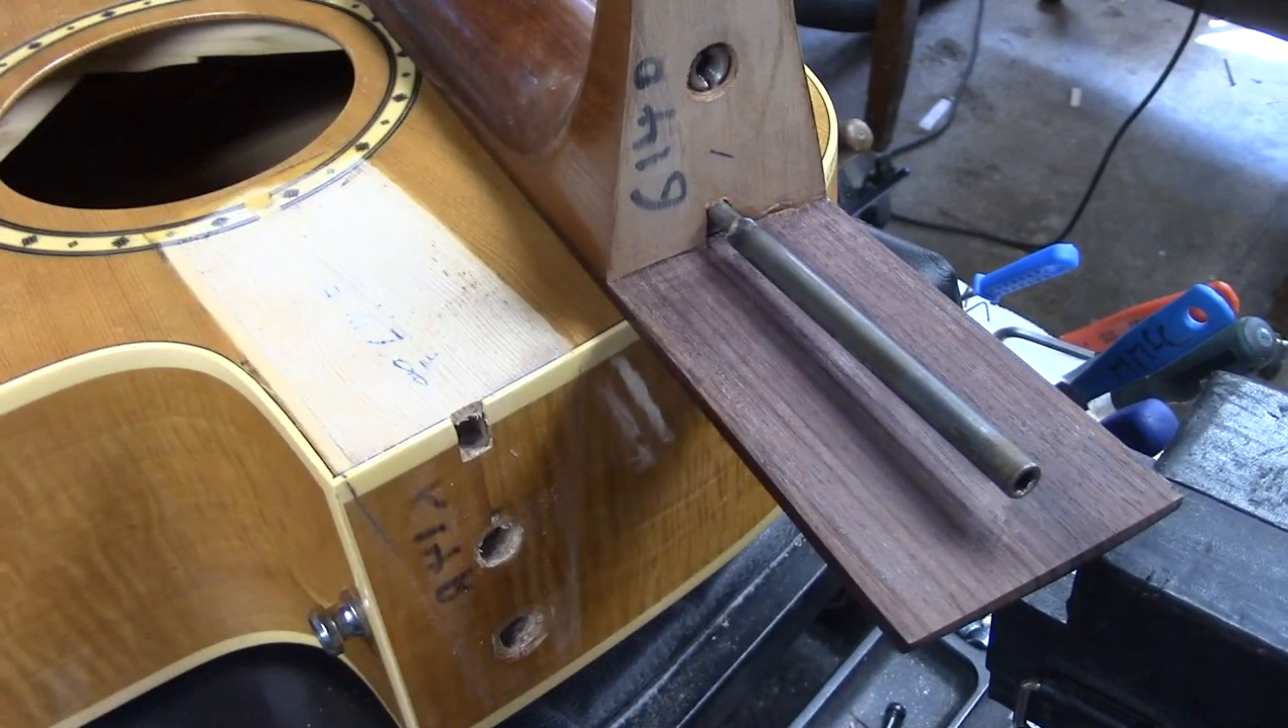First of all, if you do your job right, that's what the soundboard should look like after you remove that fingerboard extension.